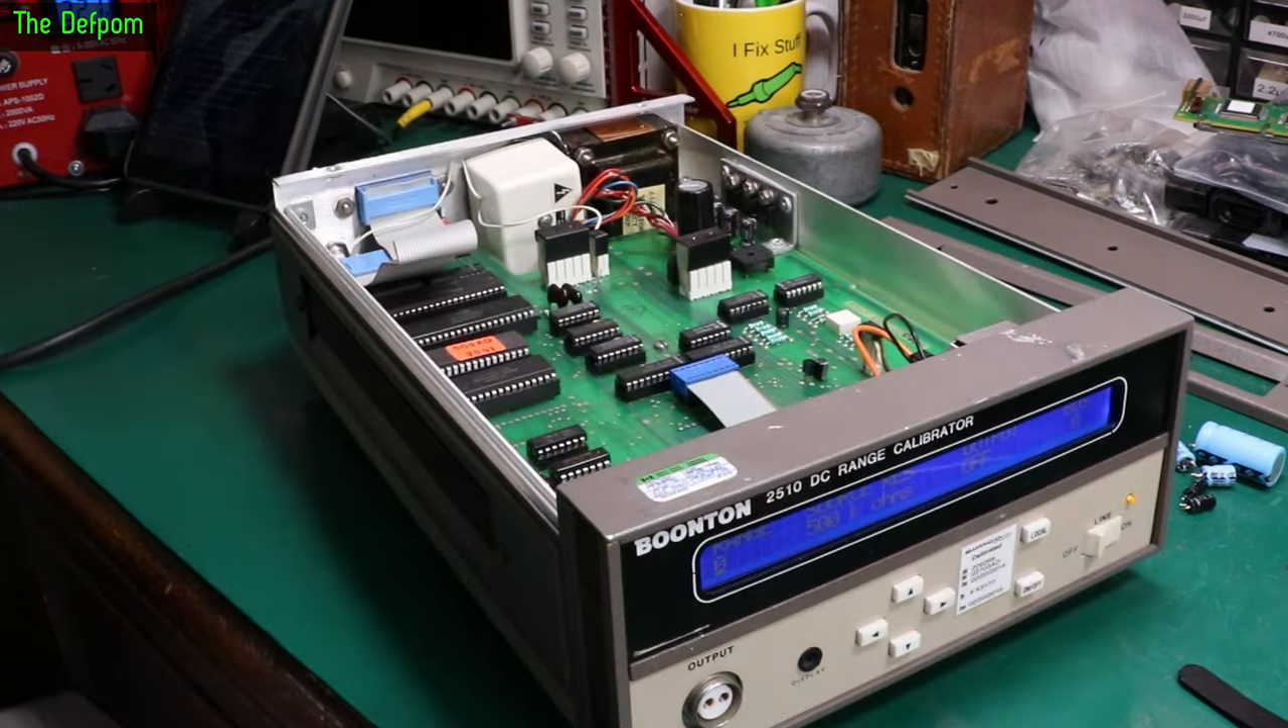That's our project just about done. Just got to put the top back on again. And the side panel.